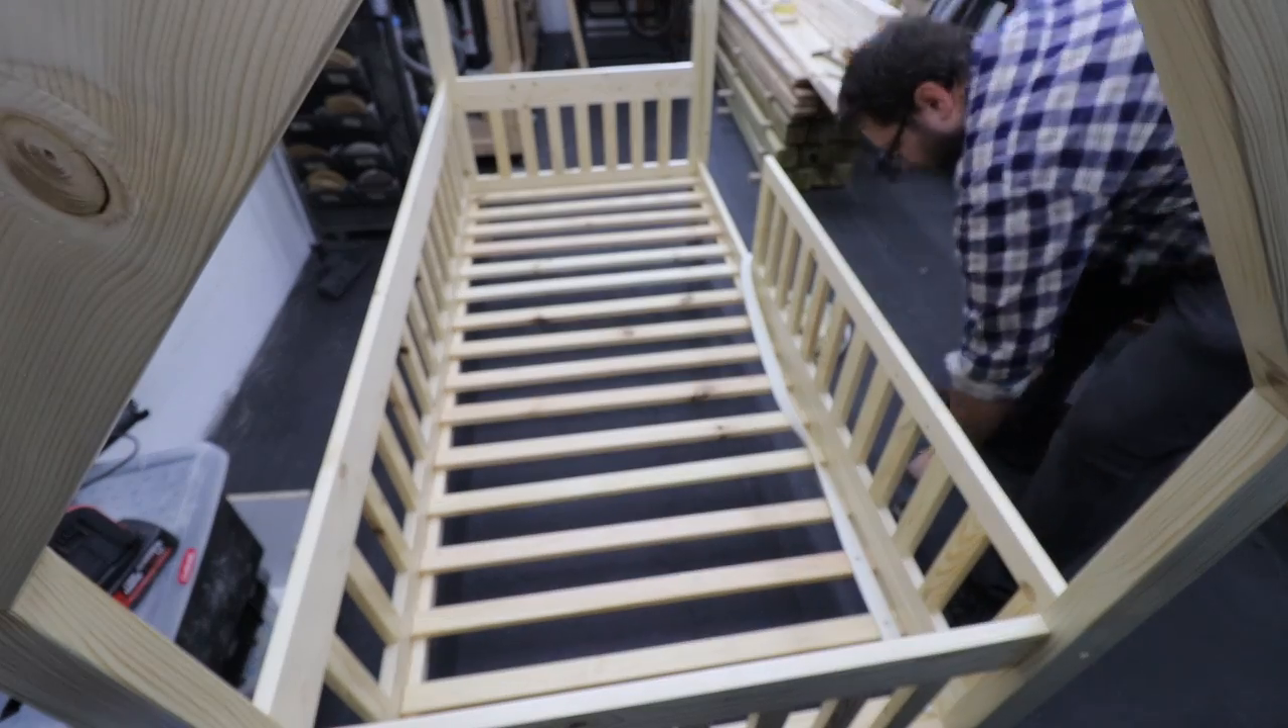I've placed all the slats in more or less the places i wanted them to be.